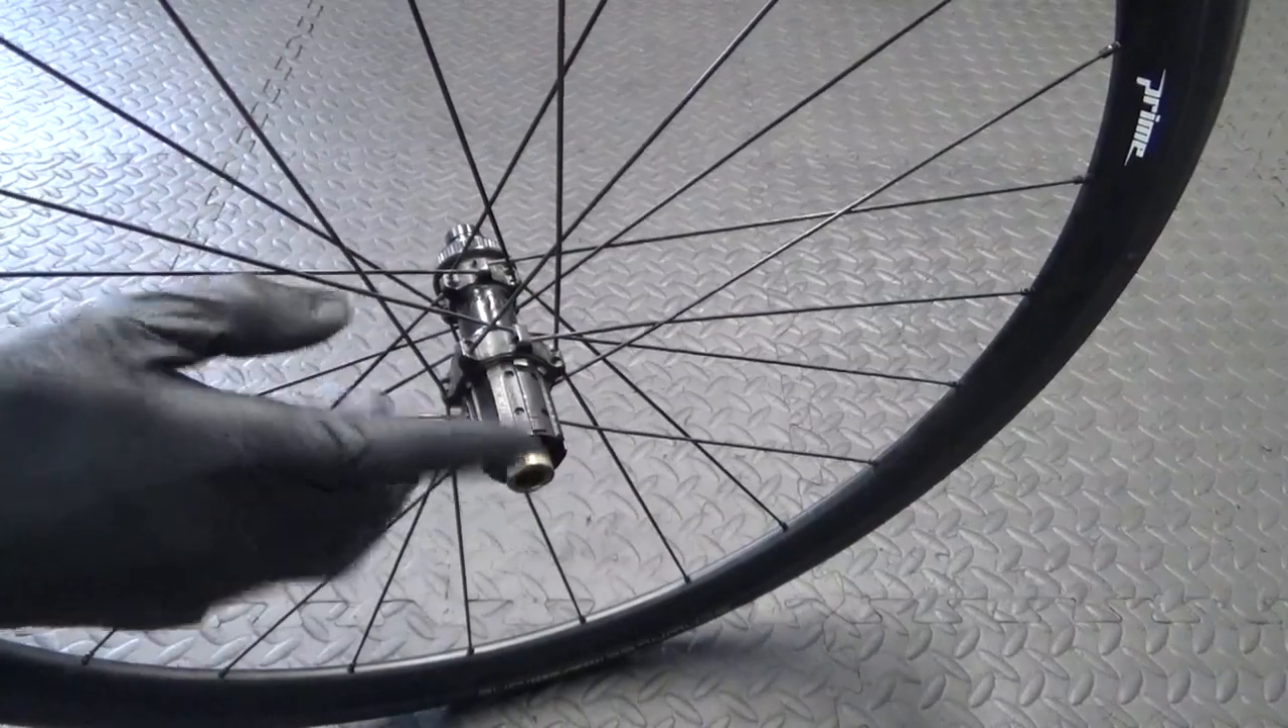Obviously like you see here I've got the cassette removed already and the disc rotor removed.